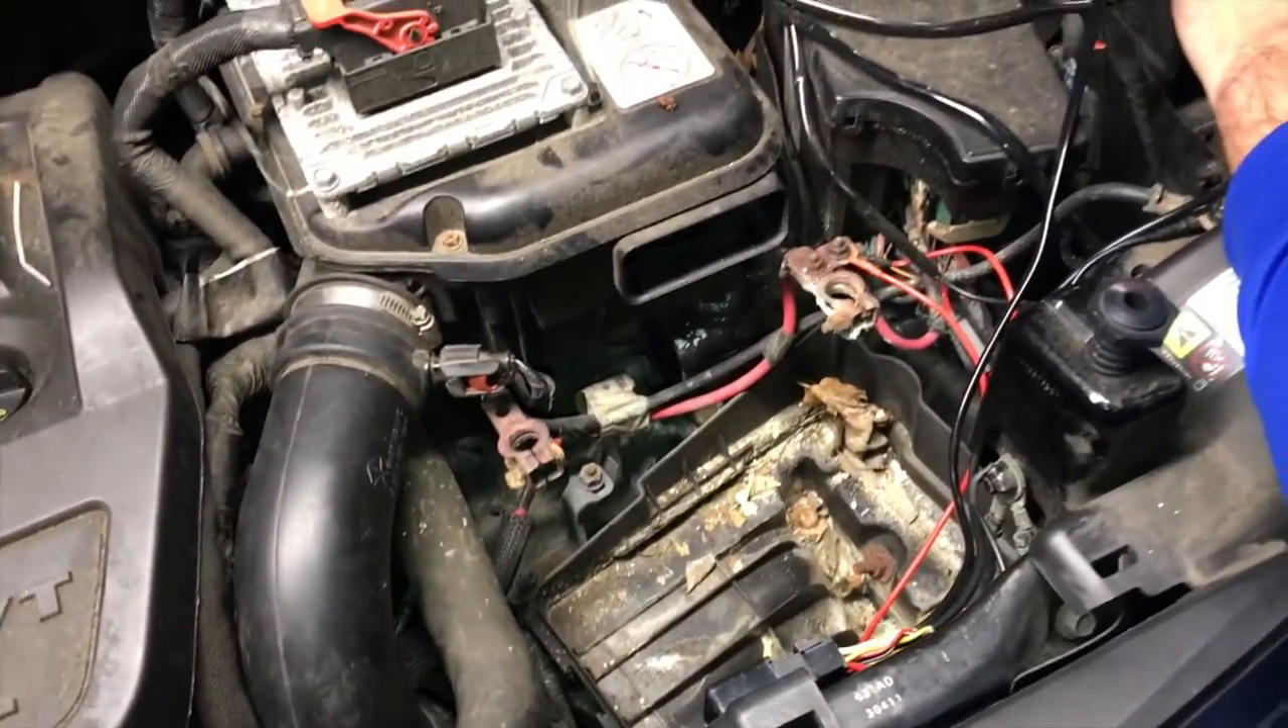All right, so everything's back together except for the battery.